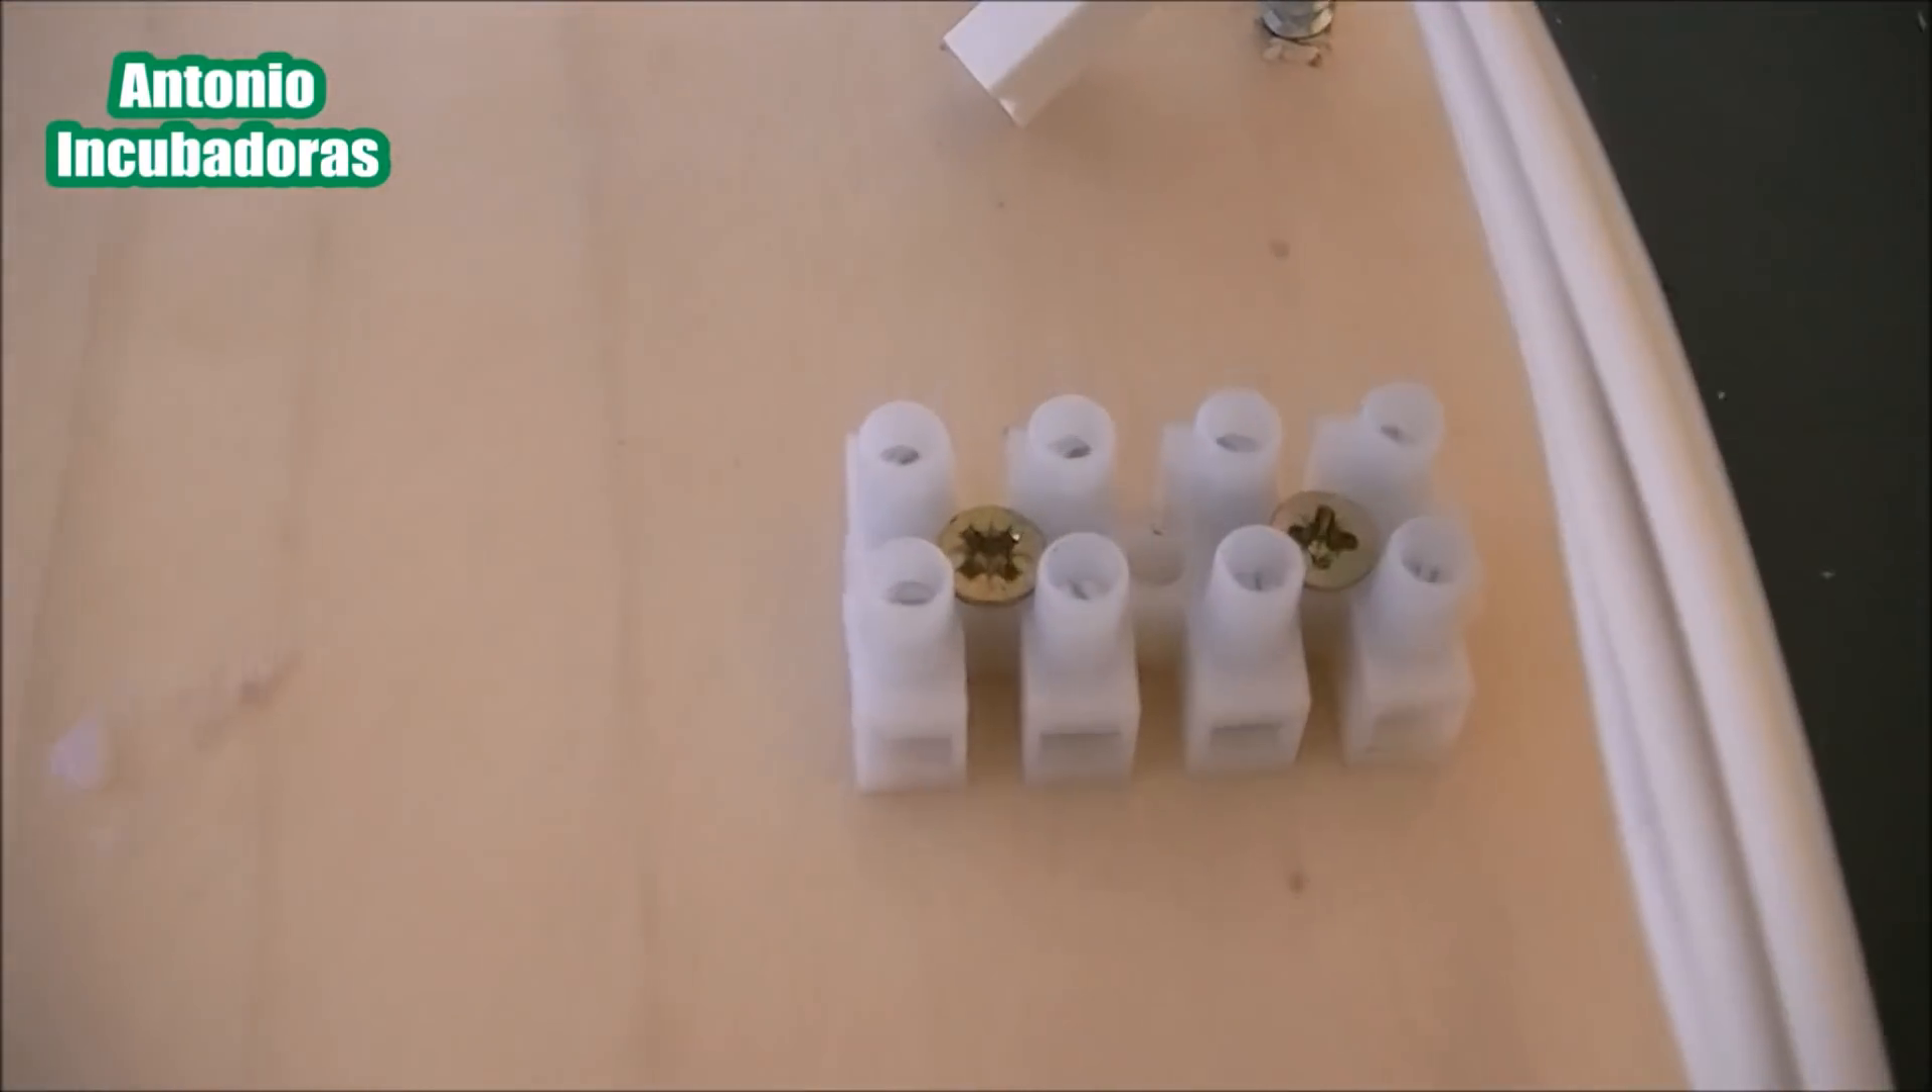Ya hemos colocado la ficha de empalme.